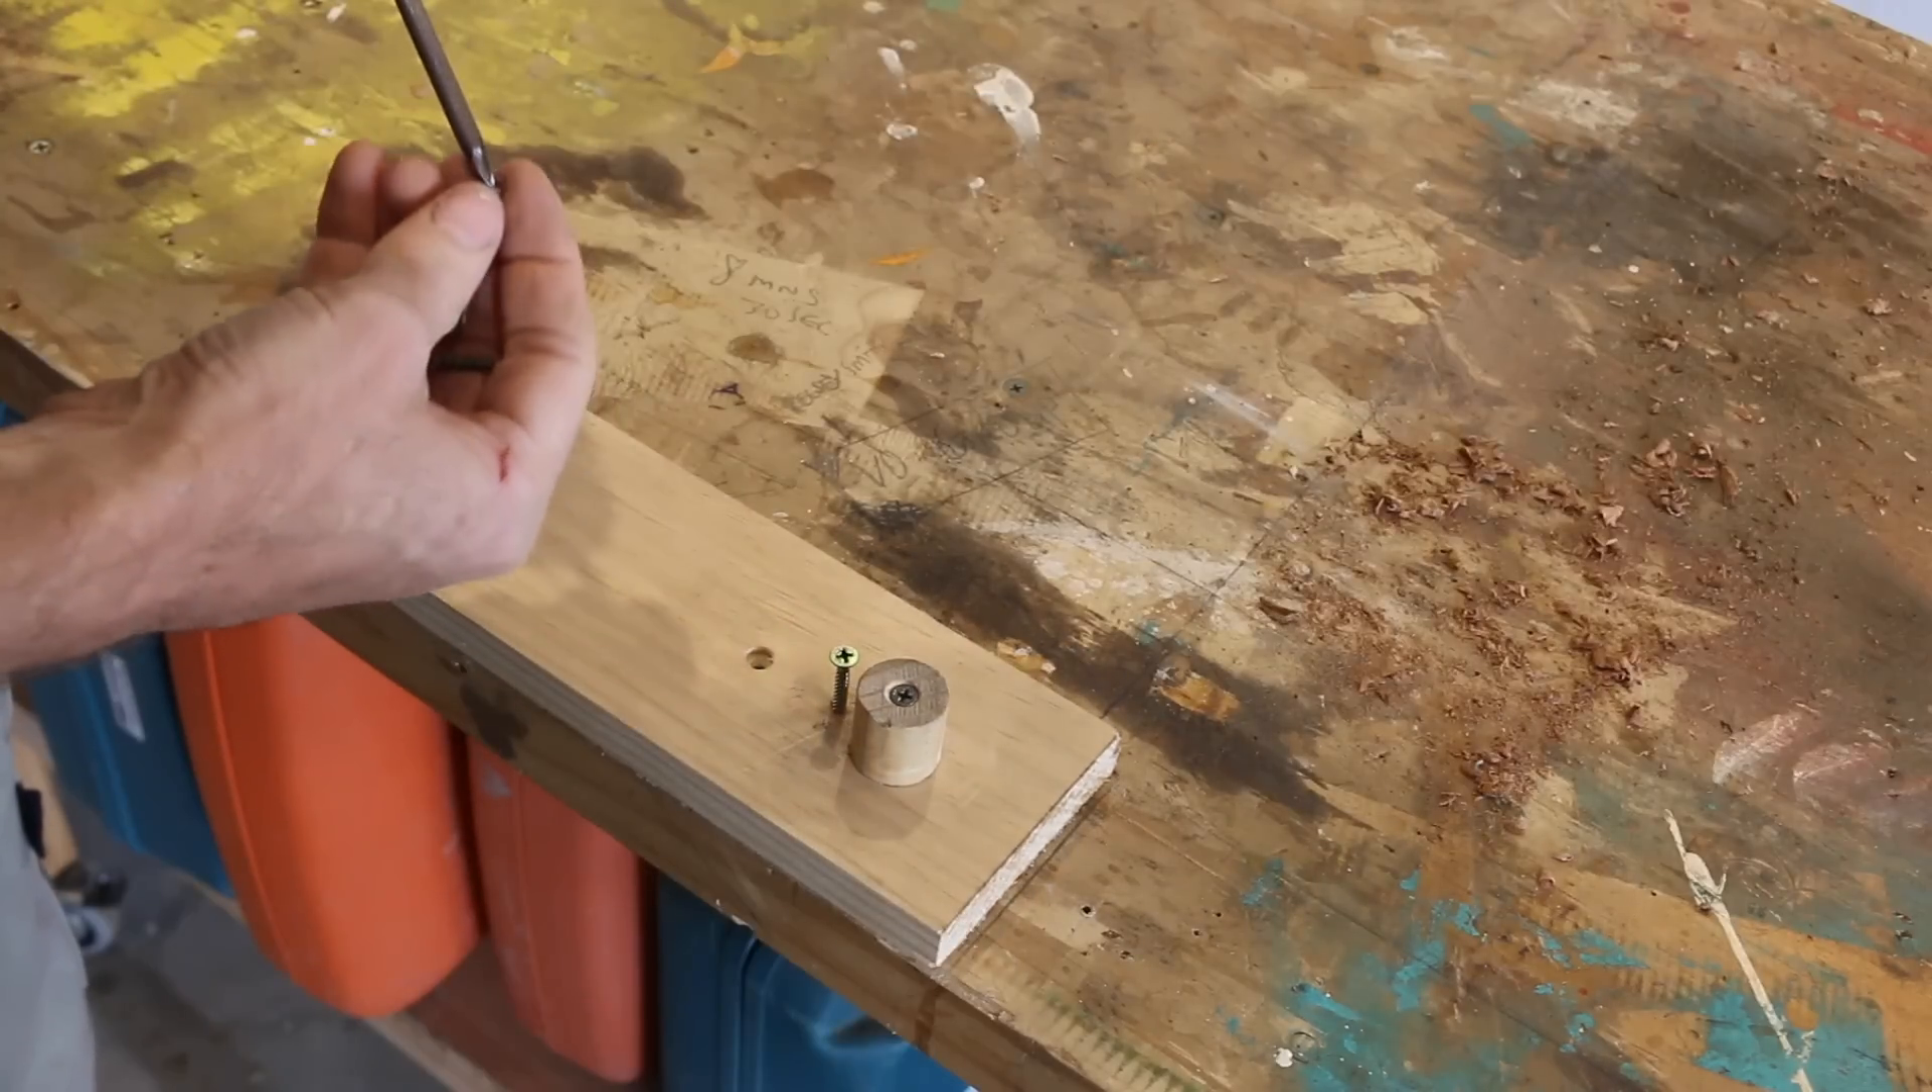And just in front of the dowel, you'll notice that I've driven in another screw.